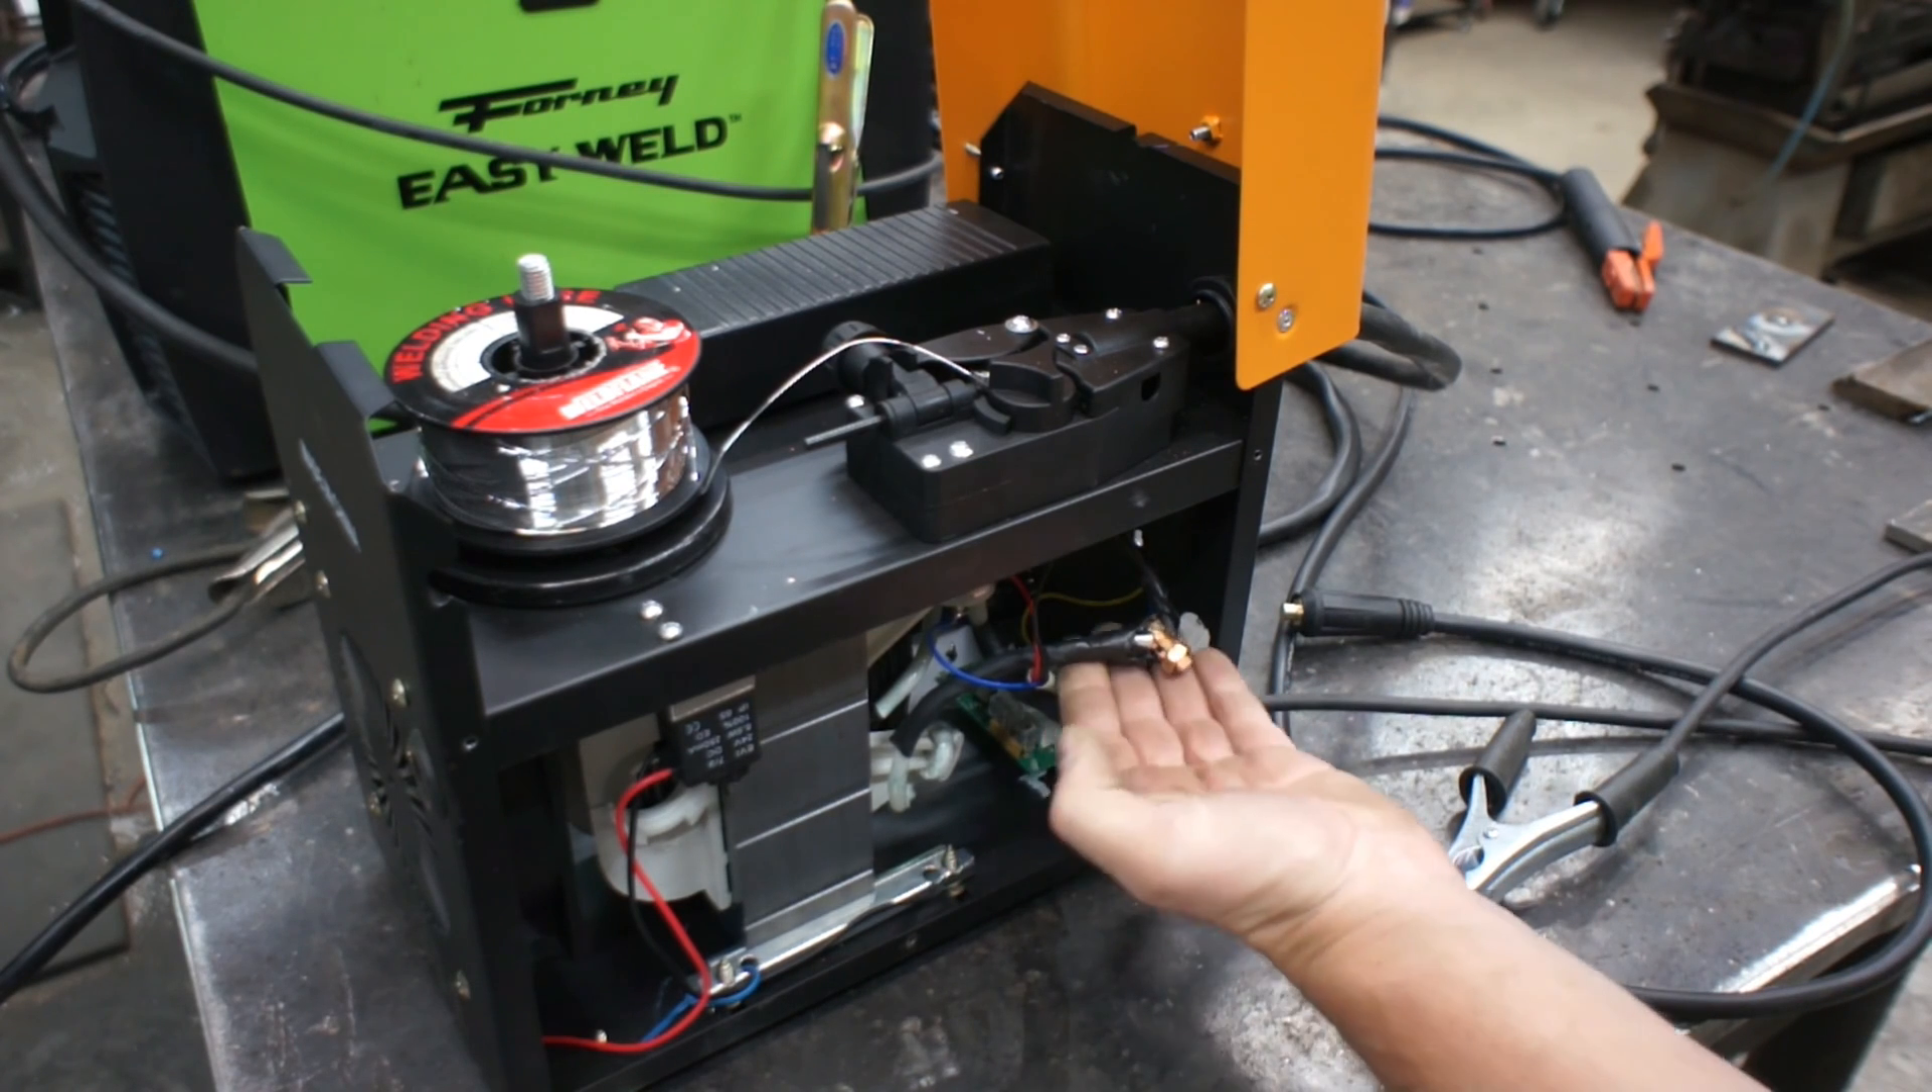Okay, we've got the side cover off of our welder, and this is the power to our MIG whip.